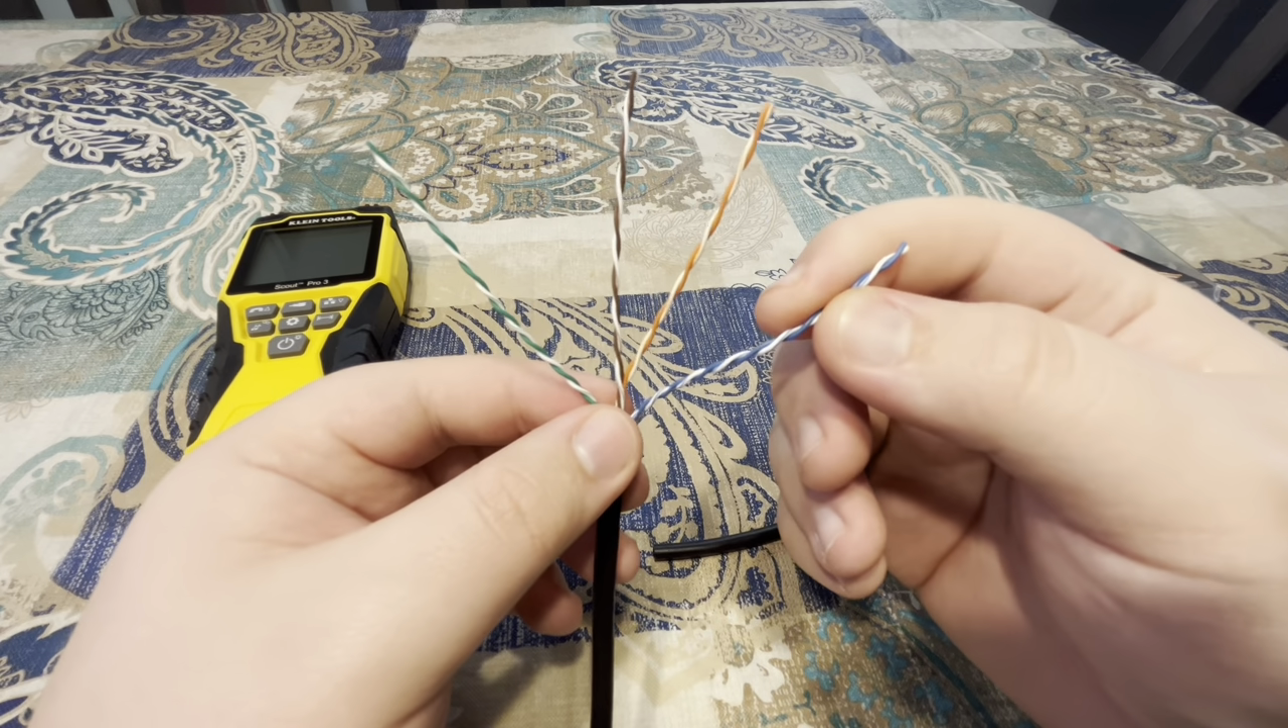Then you're gonna let go and as you can see here the jackets are already off.